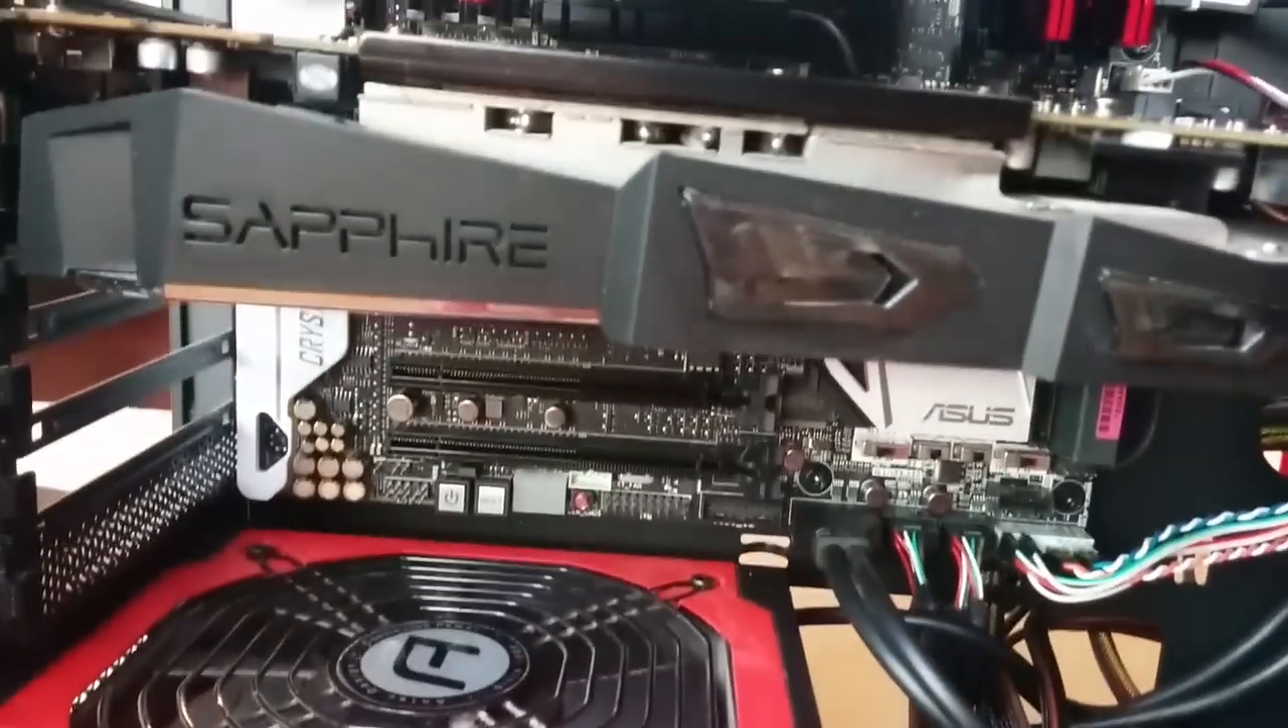And then as you guys can see, you got the graphics card installed.